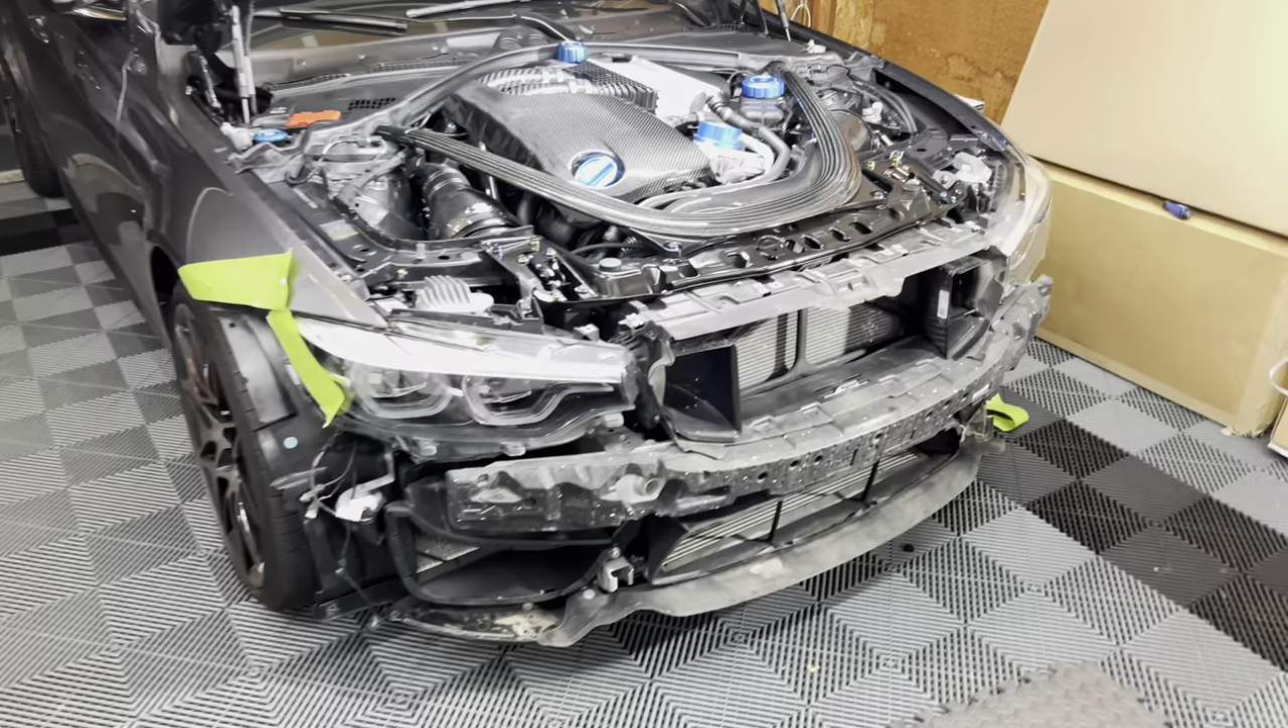All right guys so we got the front bumper off not too bad.